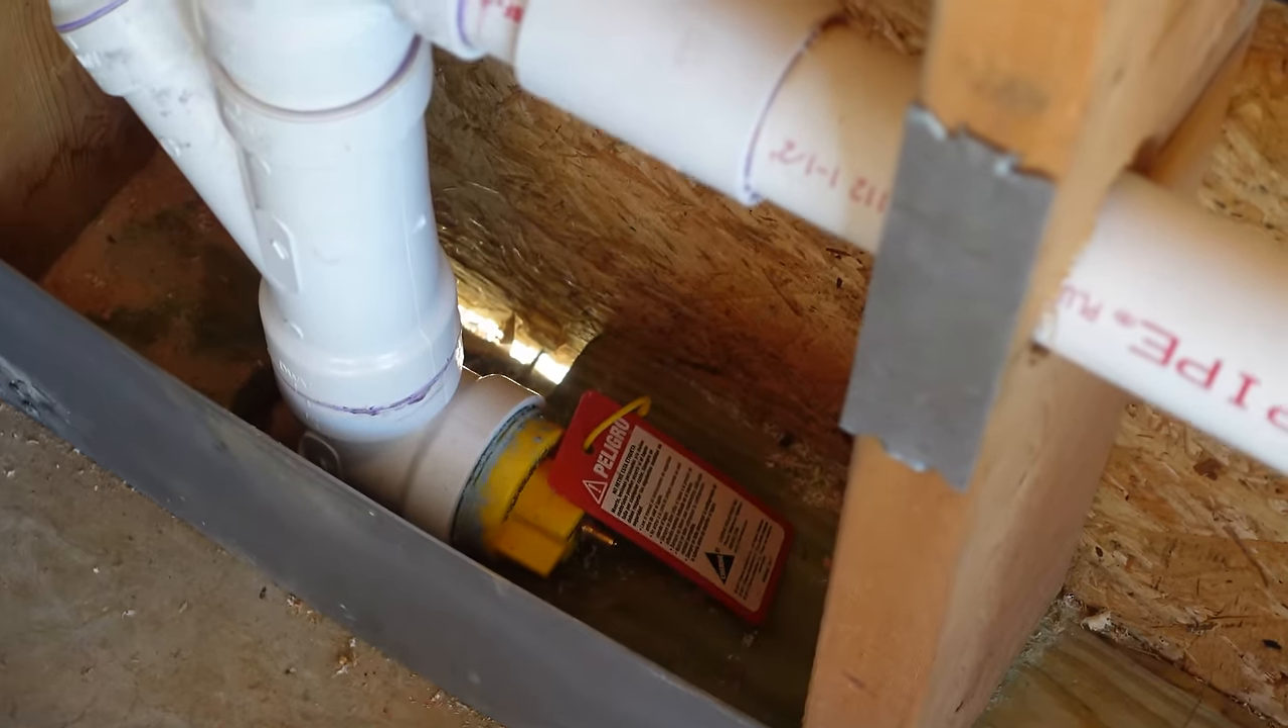A lot of you pointed out this daylight coming through right here. That is a gap.